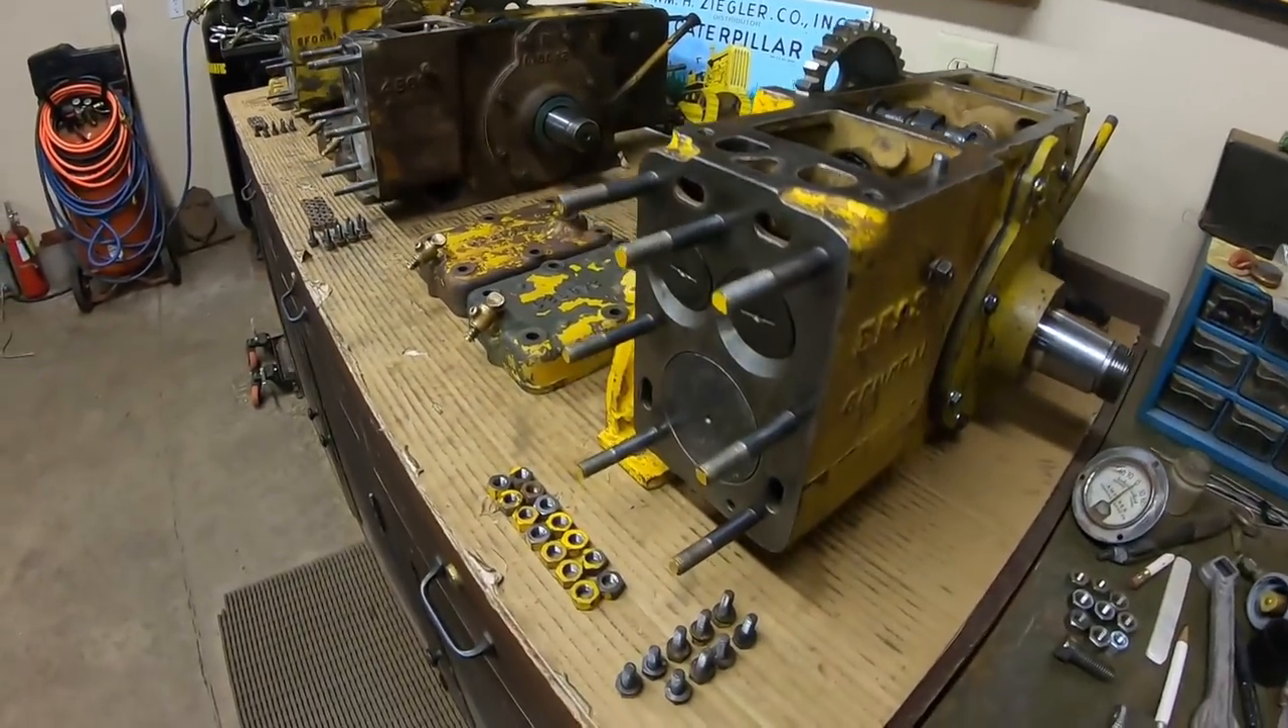Another thing I did off-camera was I loaded all of the head studs in each one of the blocks.